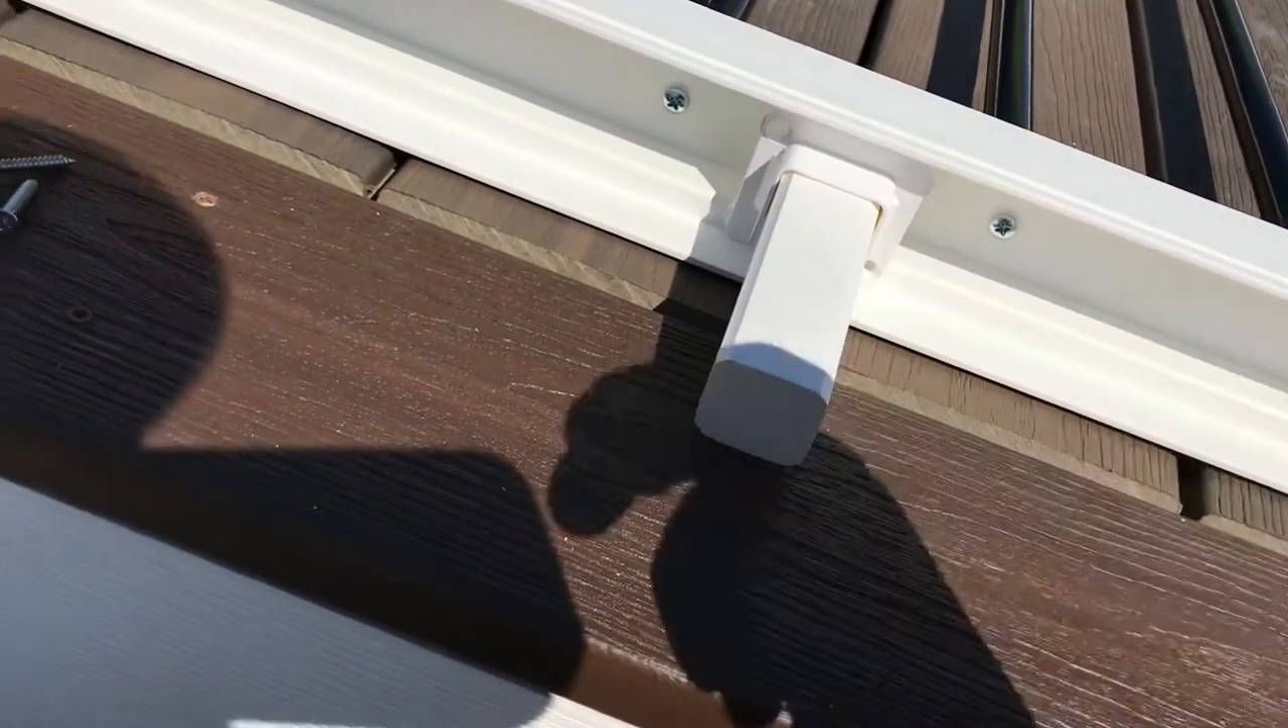And the plastic holder fits in just kind of like that.